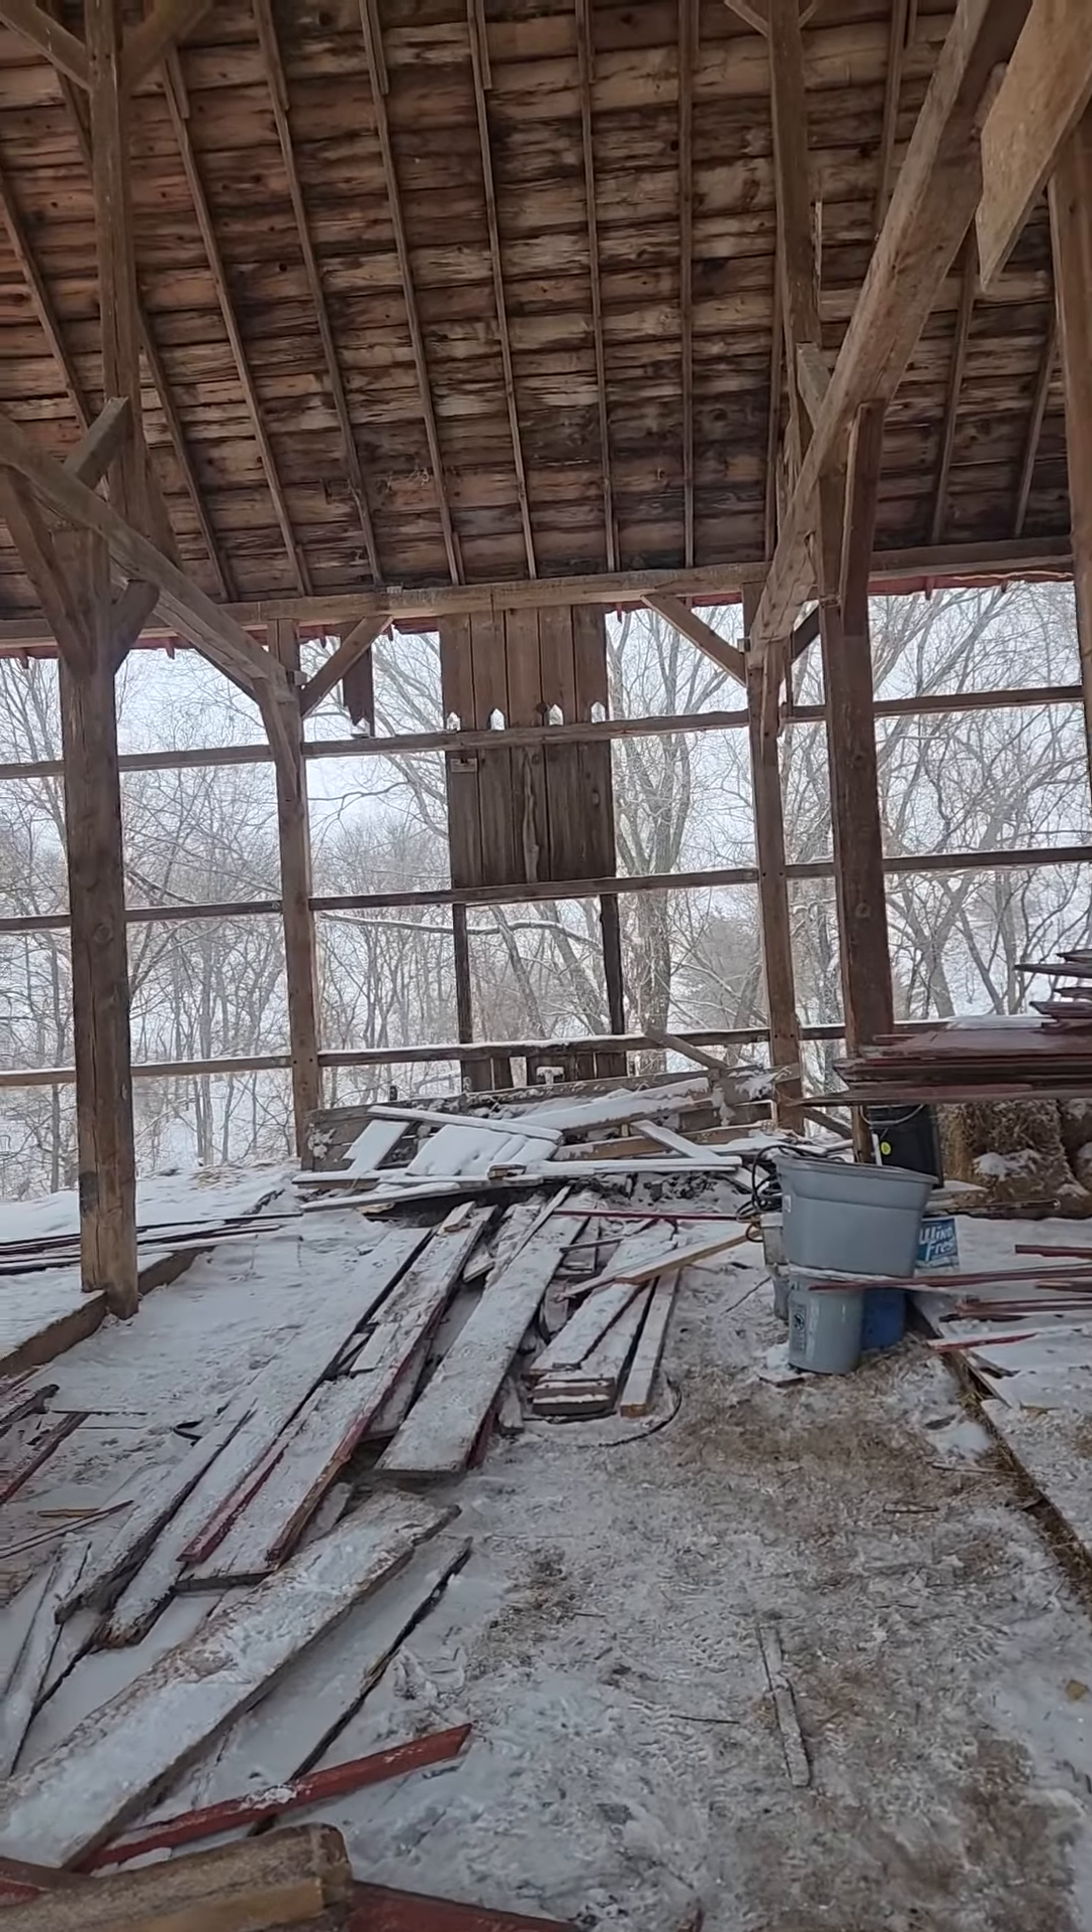Well, here we are at the end of the week and the siding's all off except for those five pieces where the pigeon shack used to be.